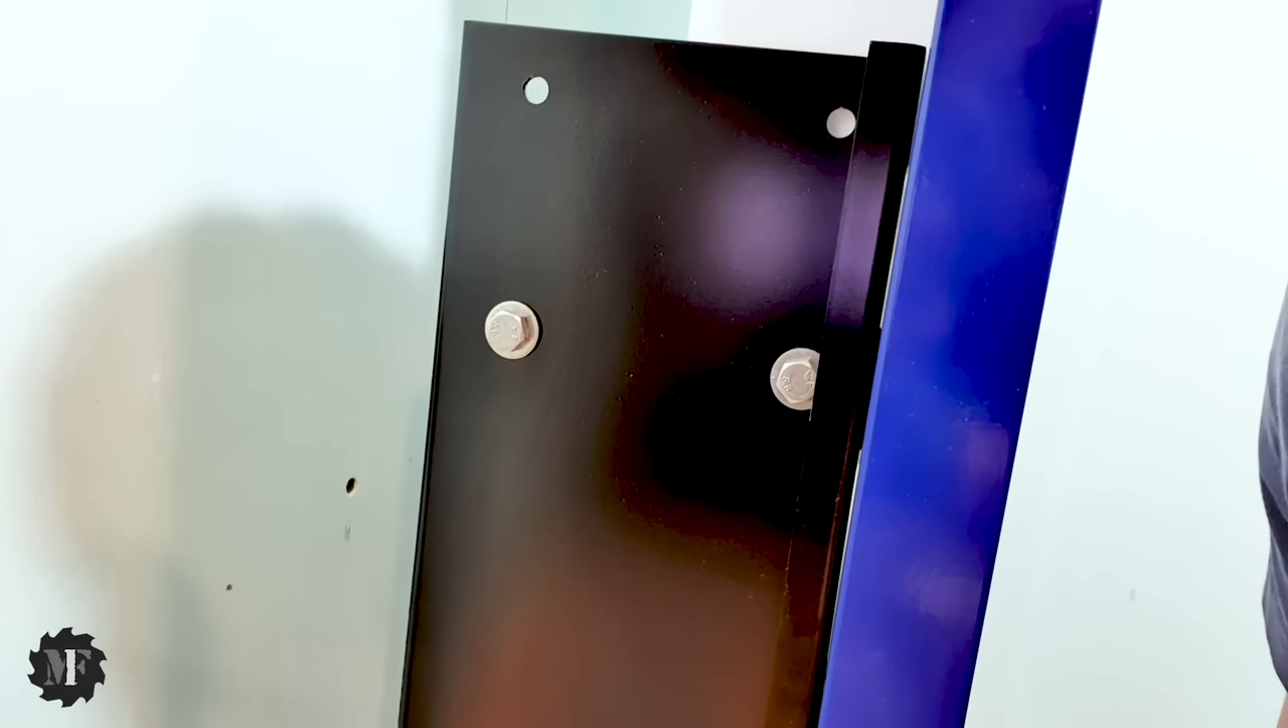Les deux boulons sont pris dans la plaque.